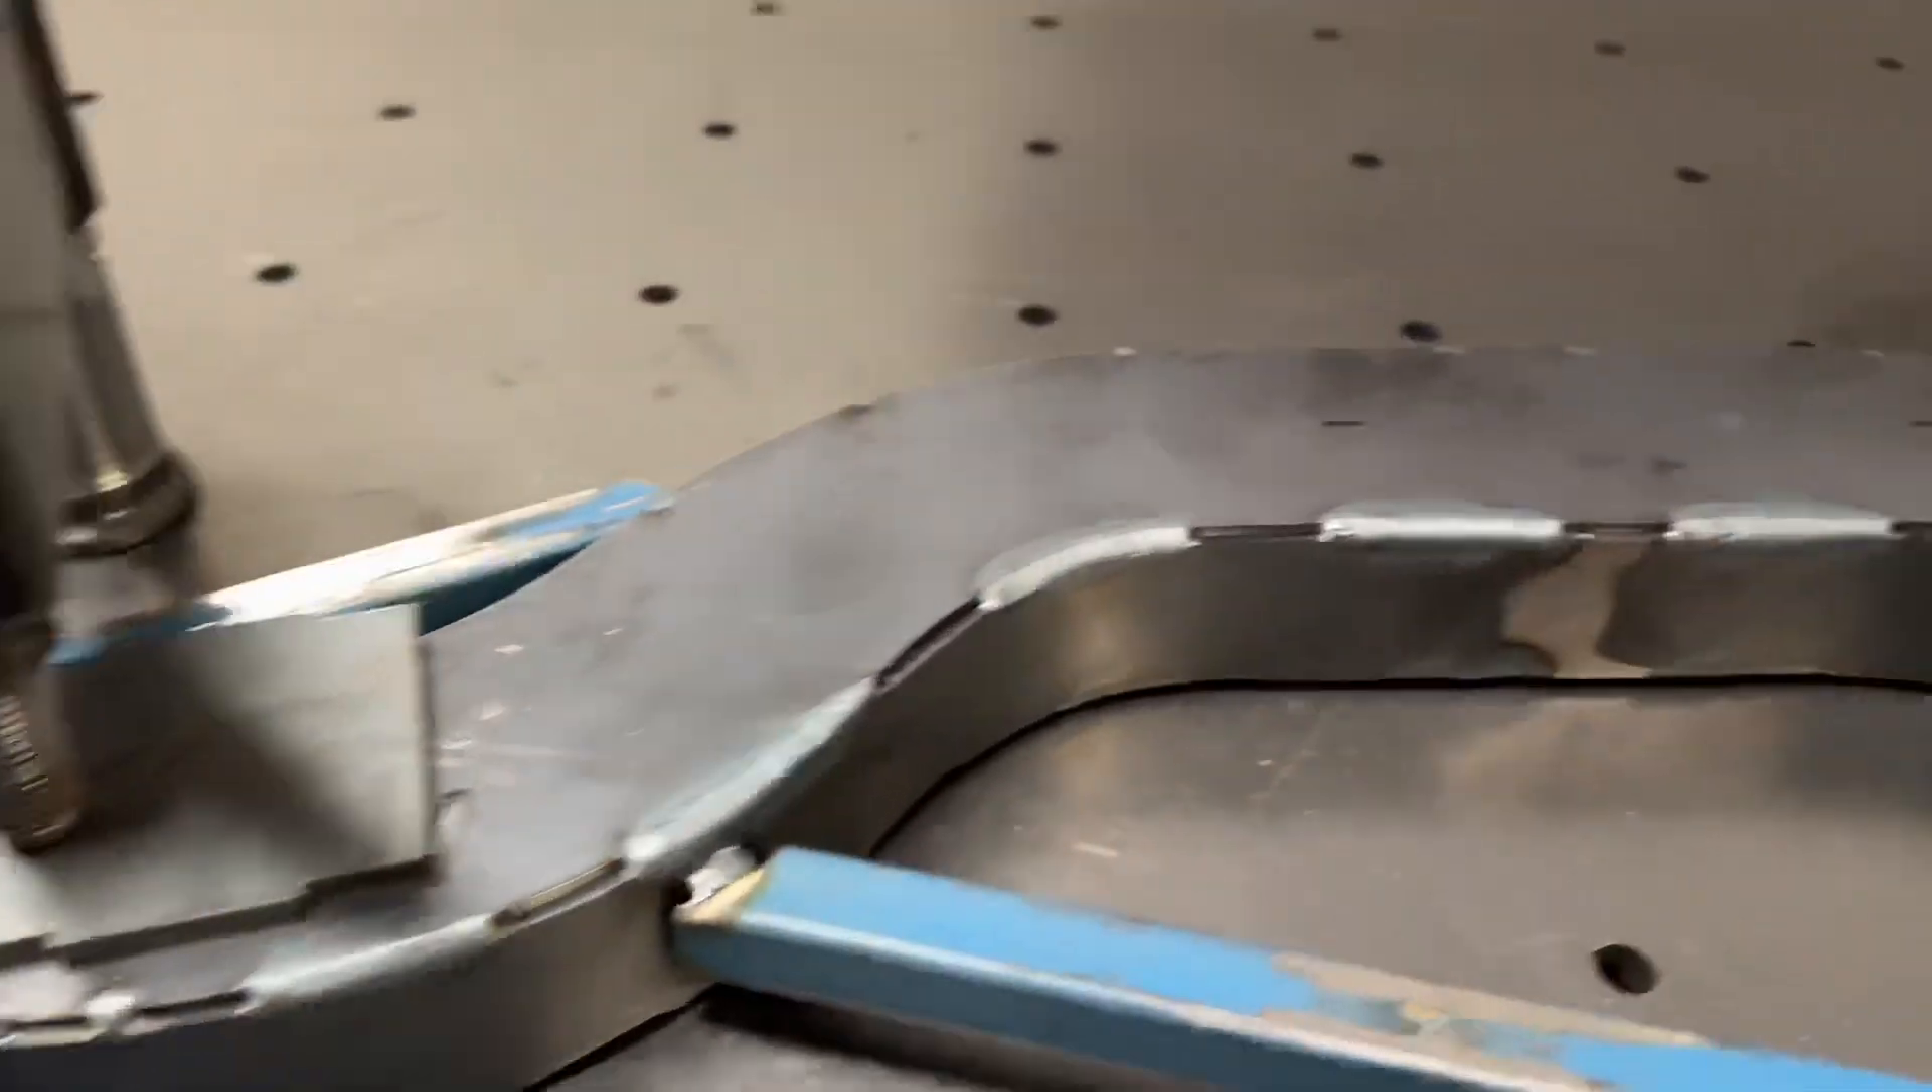Bottom strap is now stitched together.